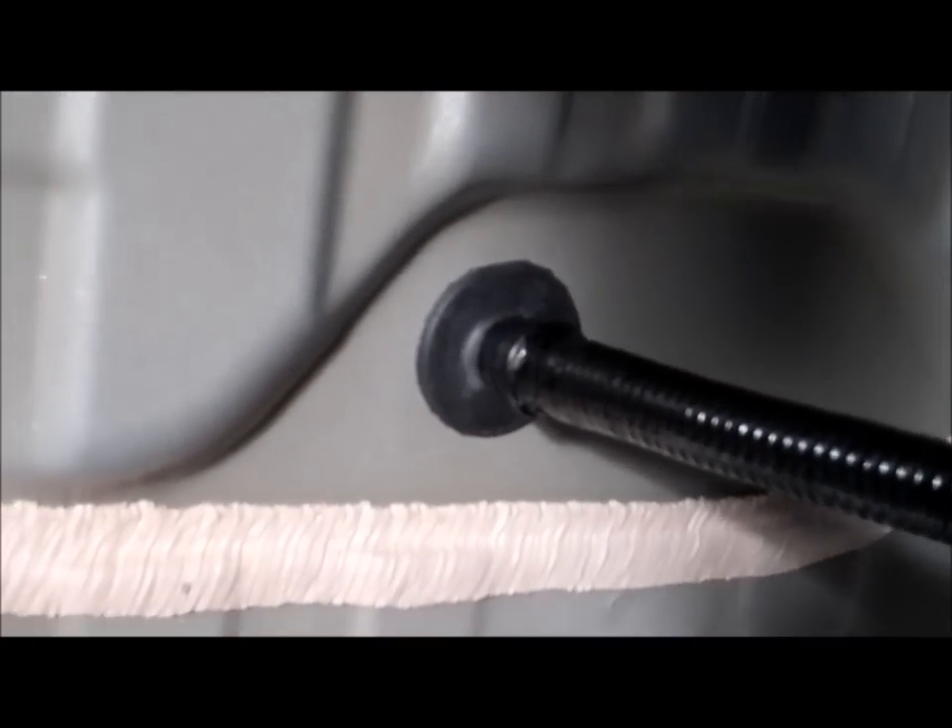Okay, so you can see we've got that grommet seated now. It took a little bit of tugging and maneuvering, but it got in there.